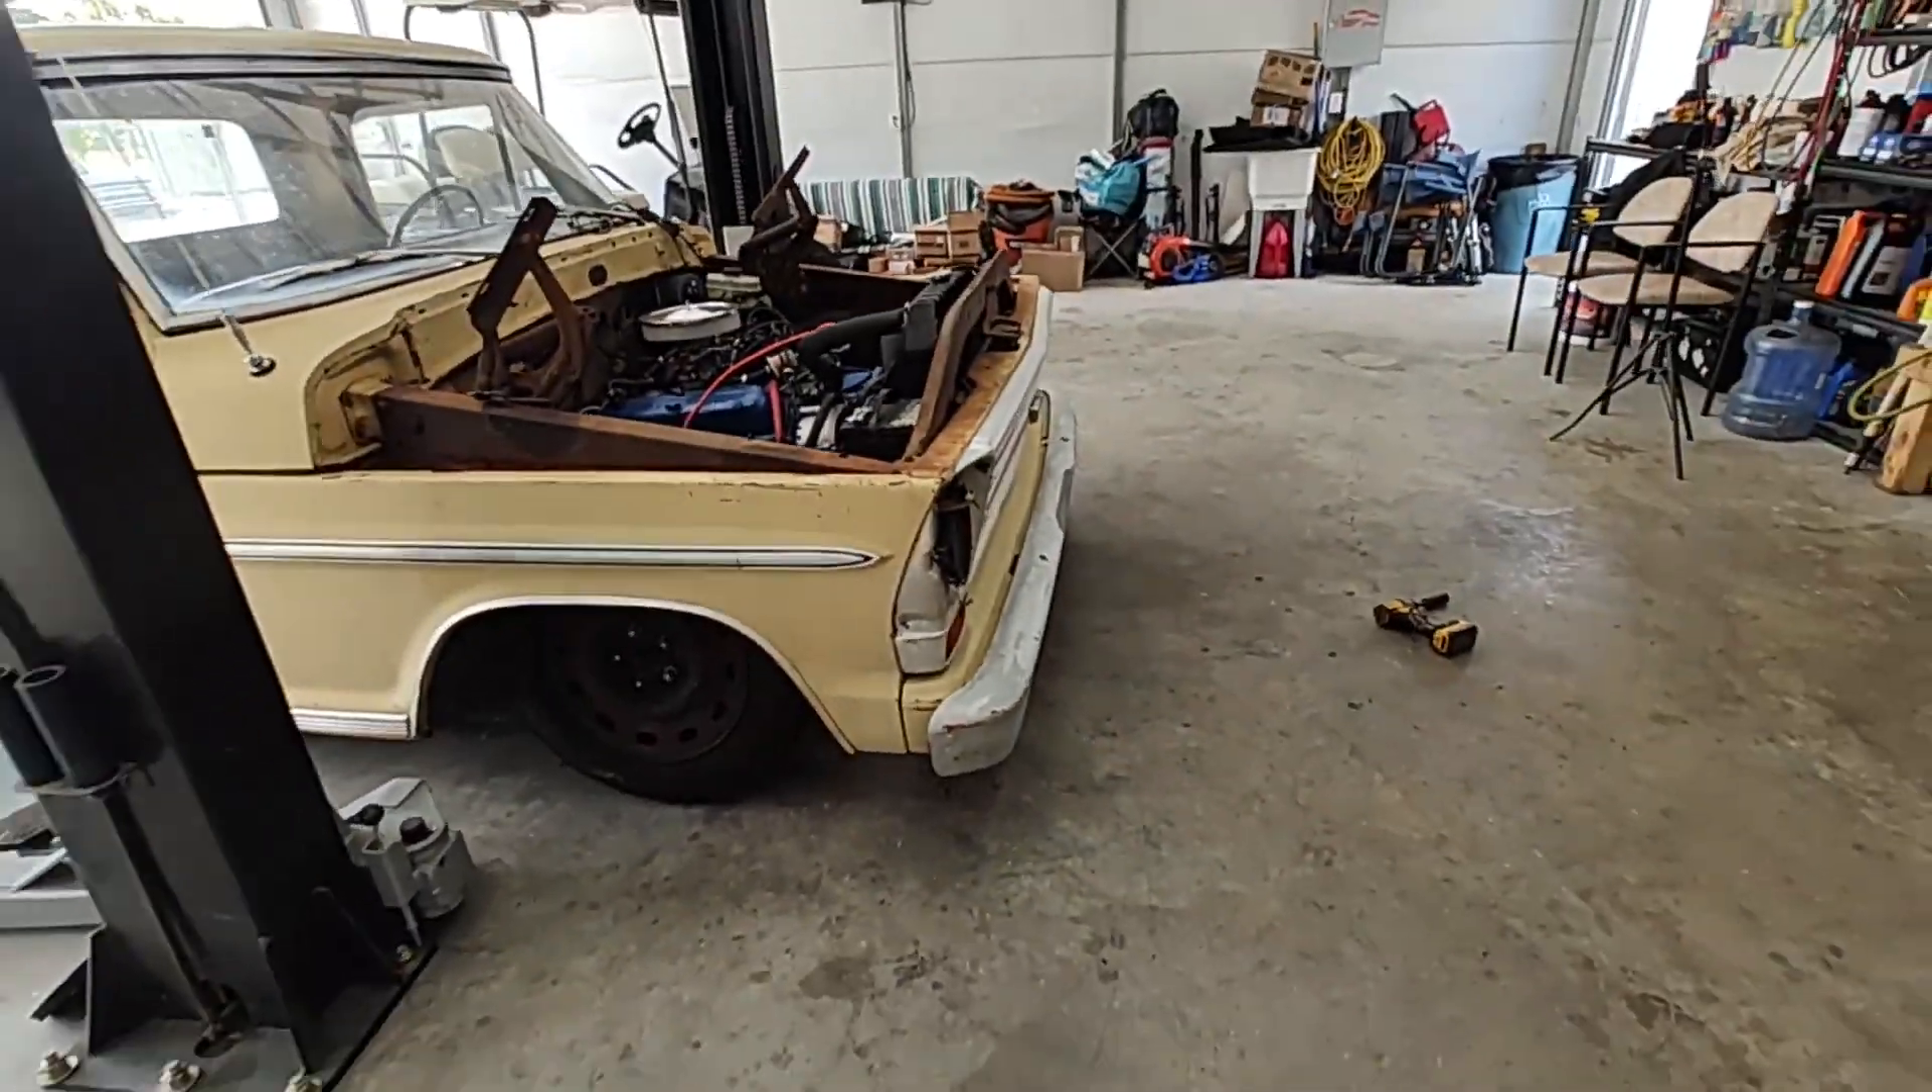Got the bumper on.